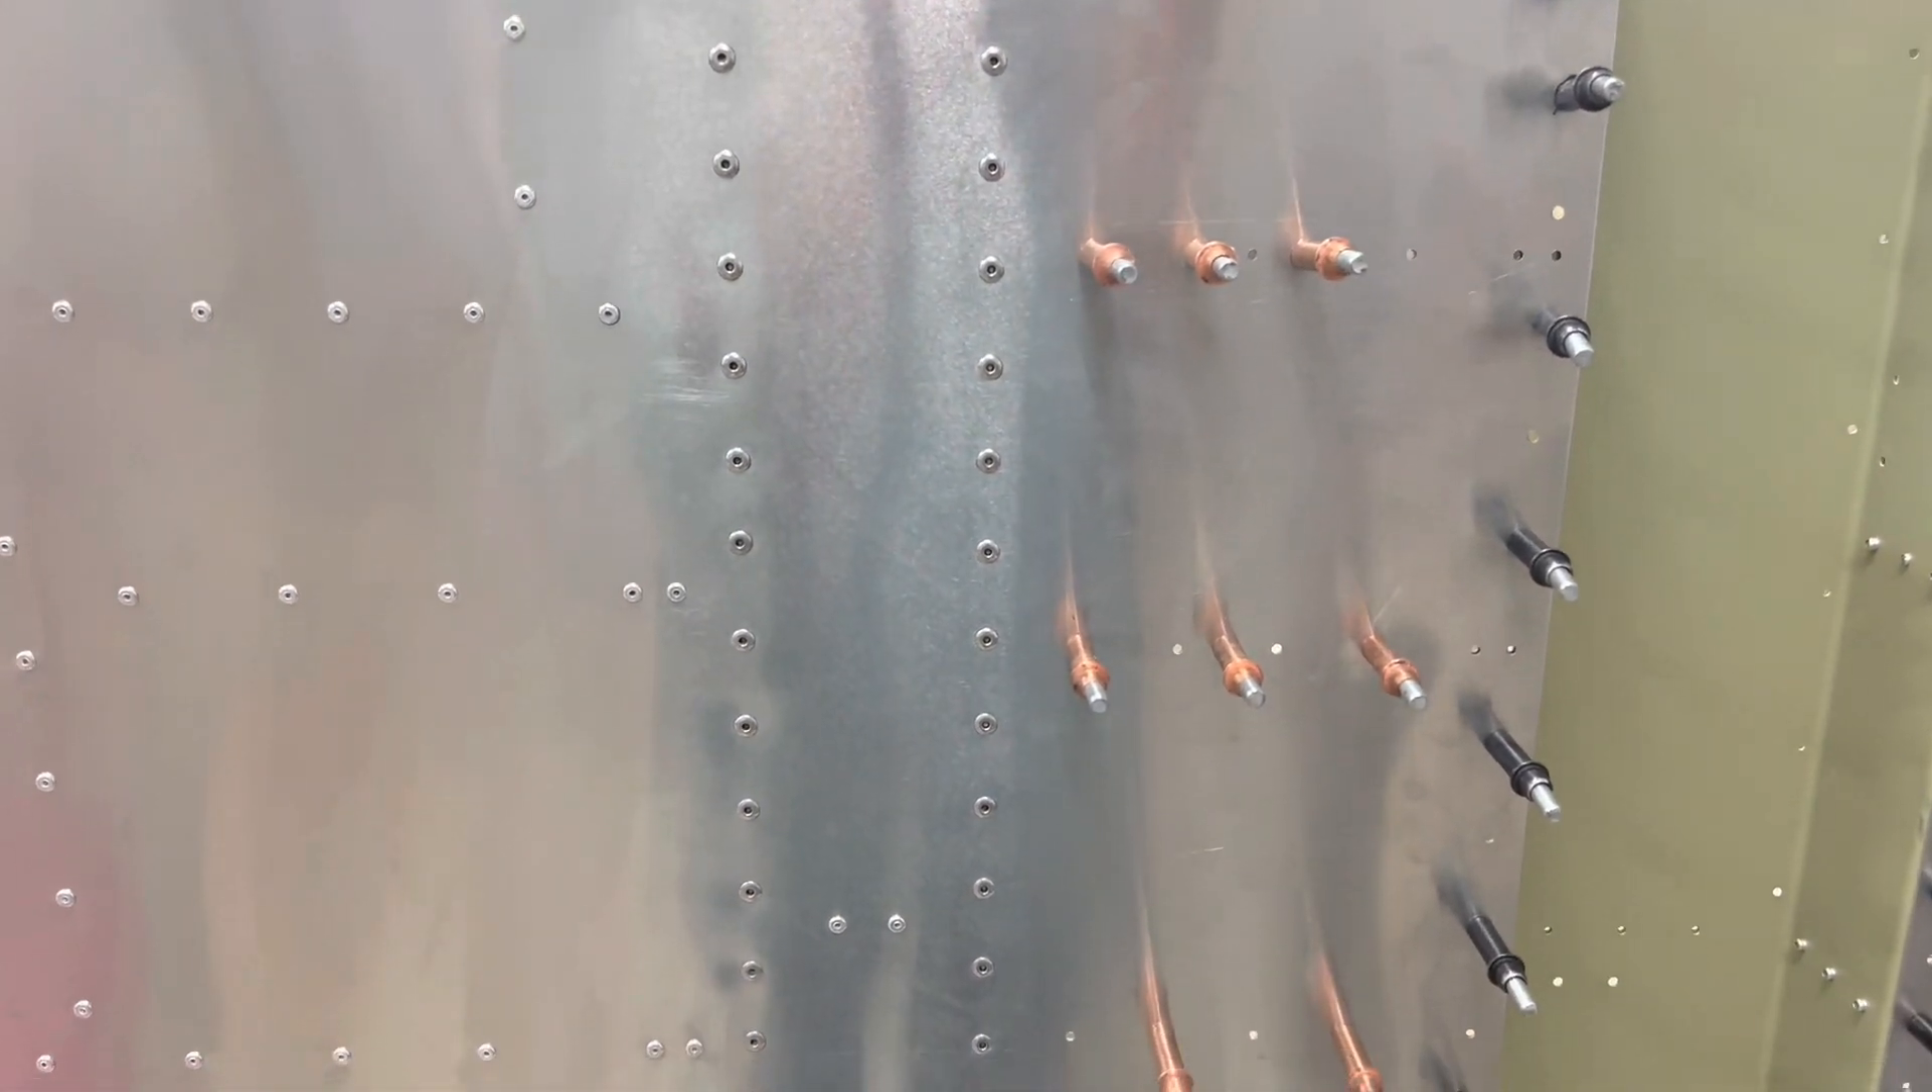So here you can kind of see I've got the holes that you can rivet, riveted. I got all the ProSeal cleaned off.